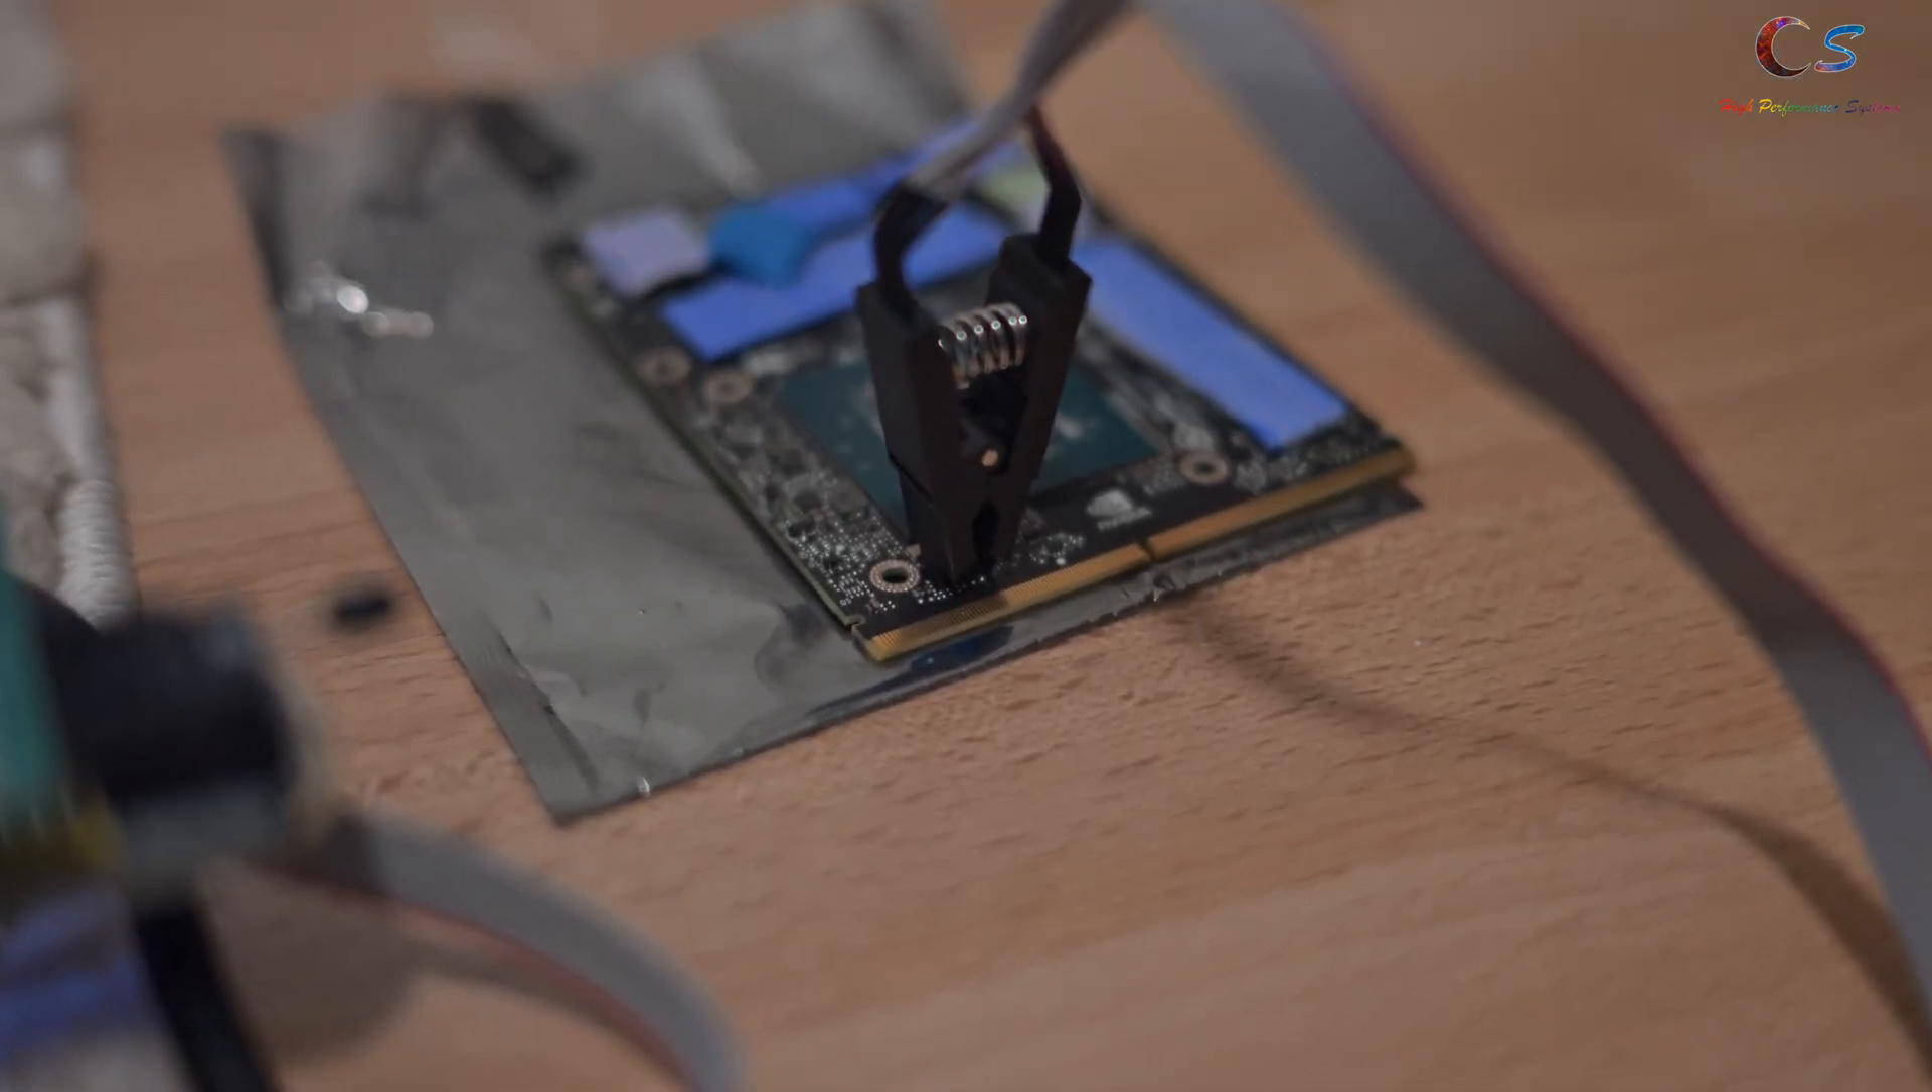As you can see, the clip is in.